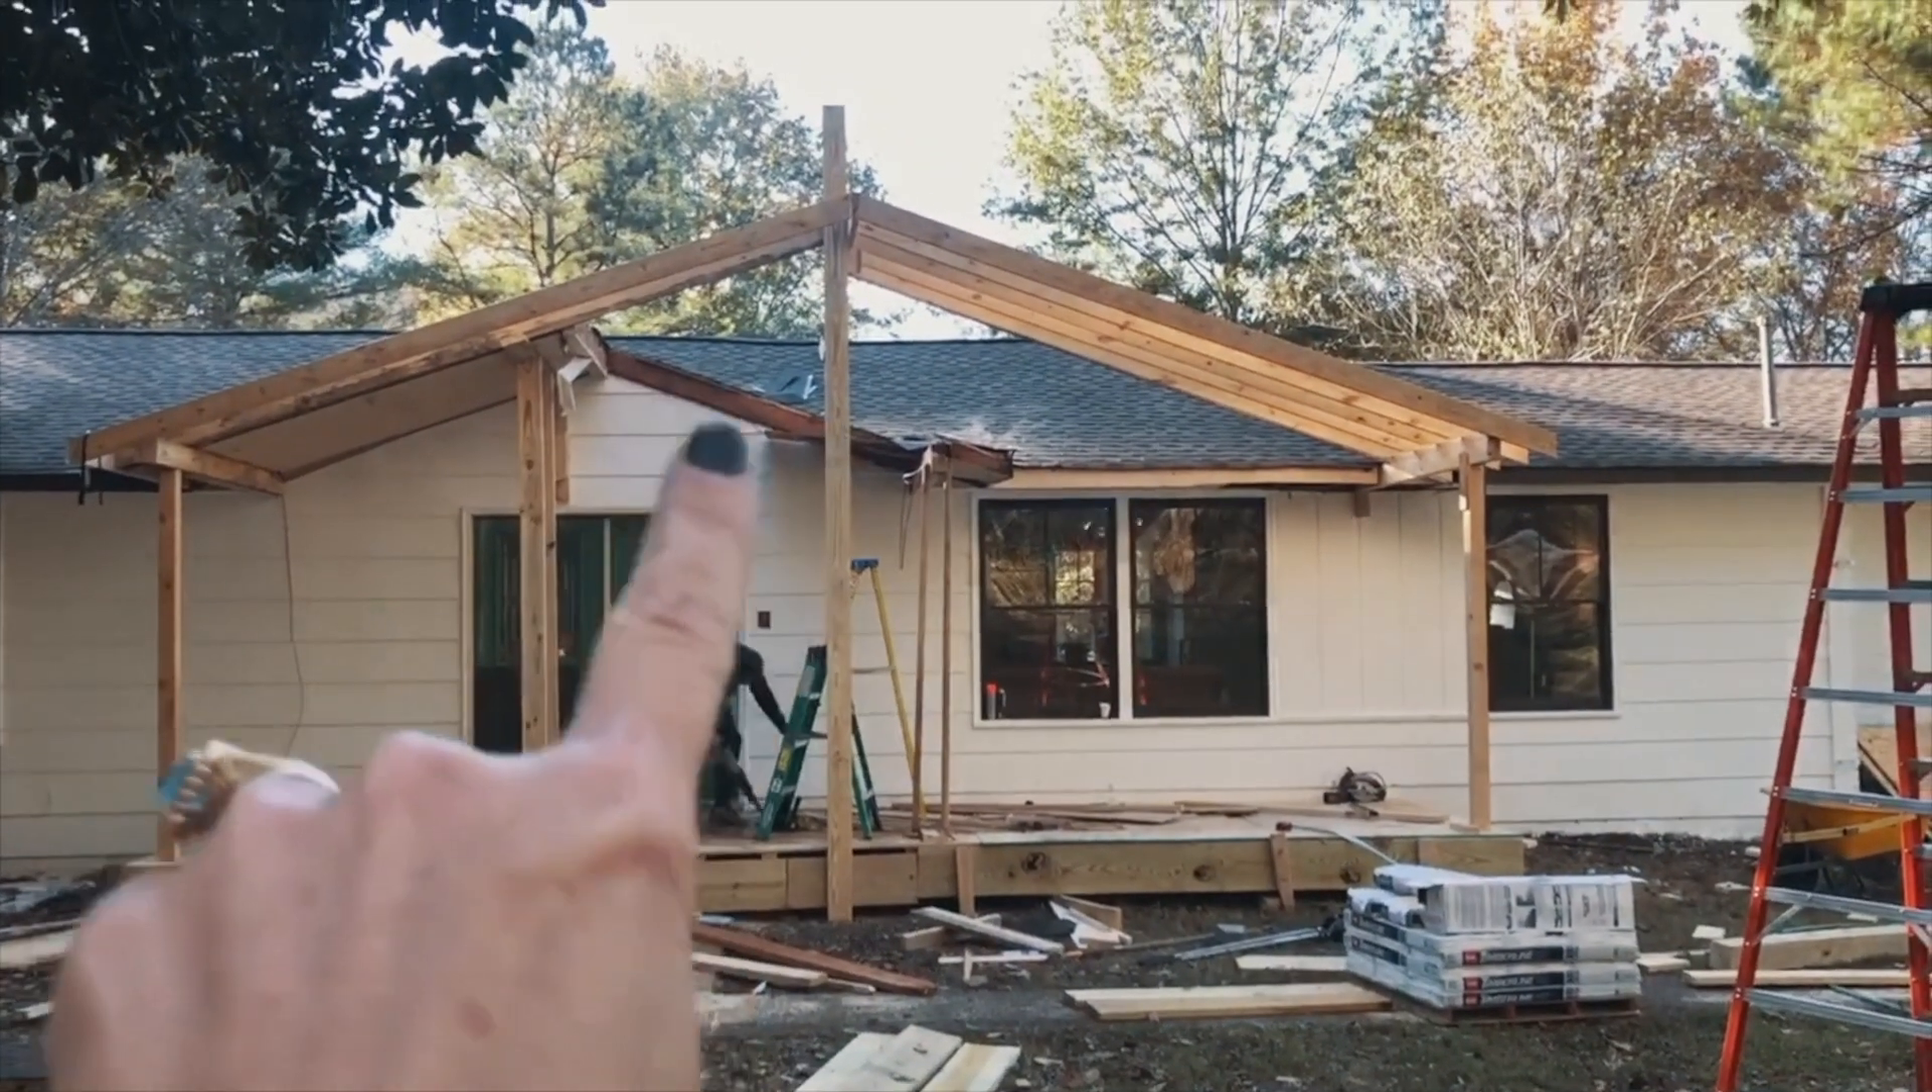Once I got the porch foundation built, I moved on to the roof structure and my buddy Adam helped me hold these rafters as I screwed them in place. All right, we're making progress.